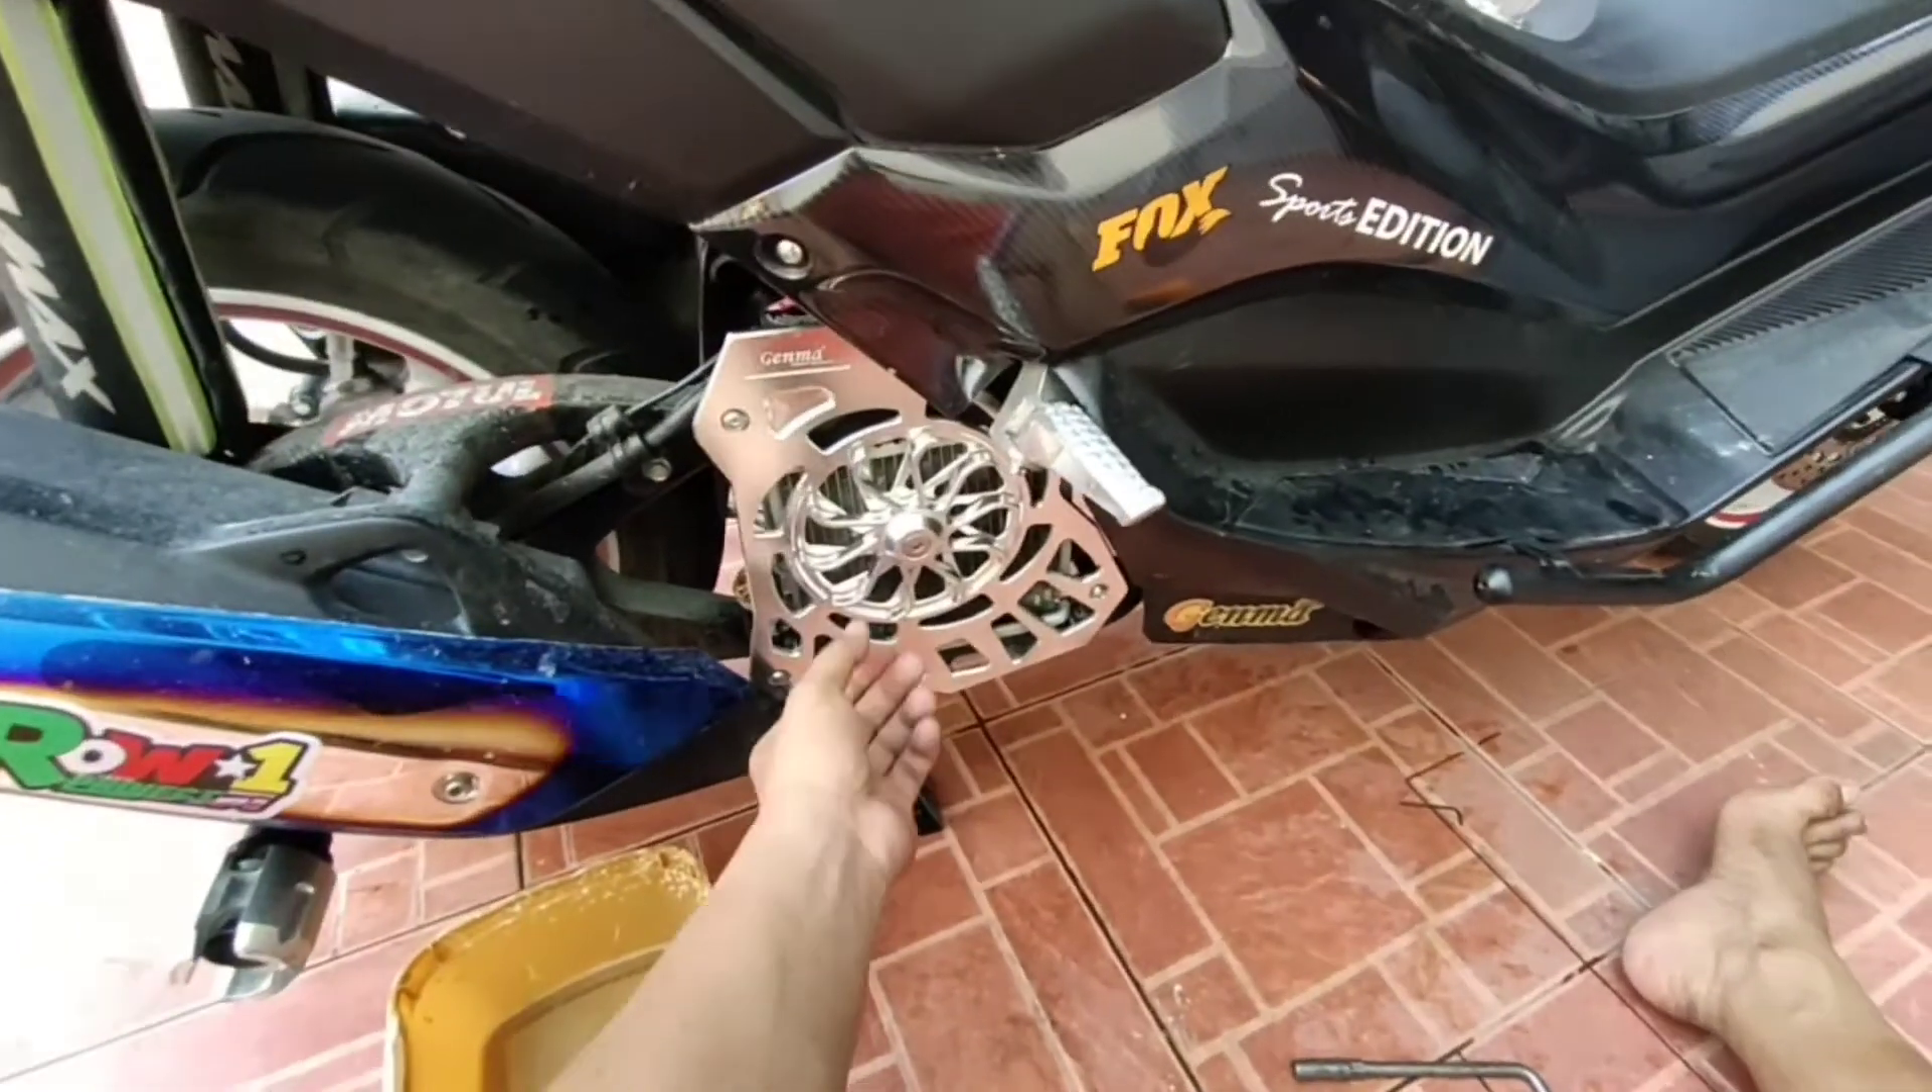Naibalik na lahat yung panel. pati yung radiator cover.